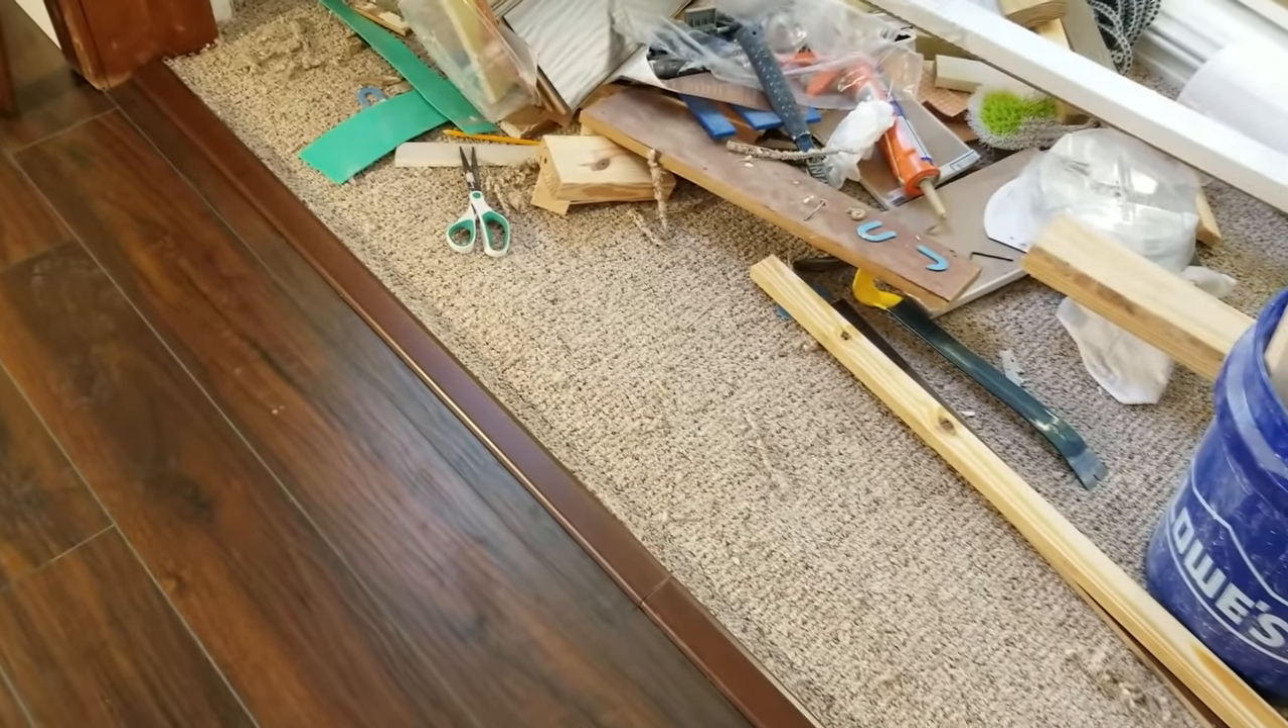The carpet is now fitting nicely along the edge of our transition piece here our threshold piece and this is looking pretty good.